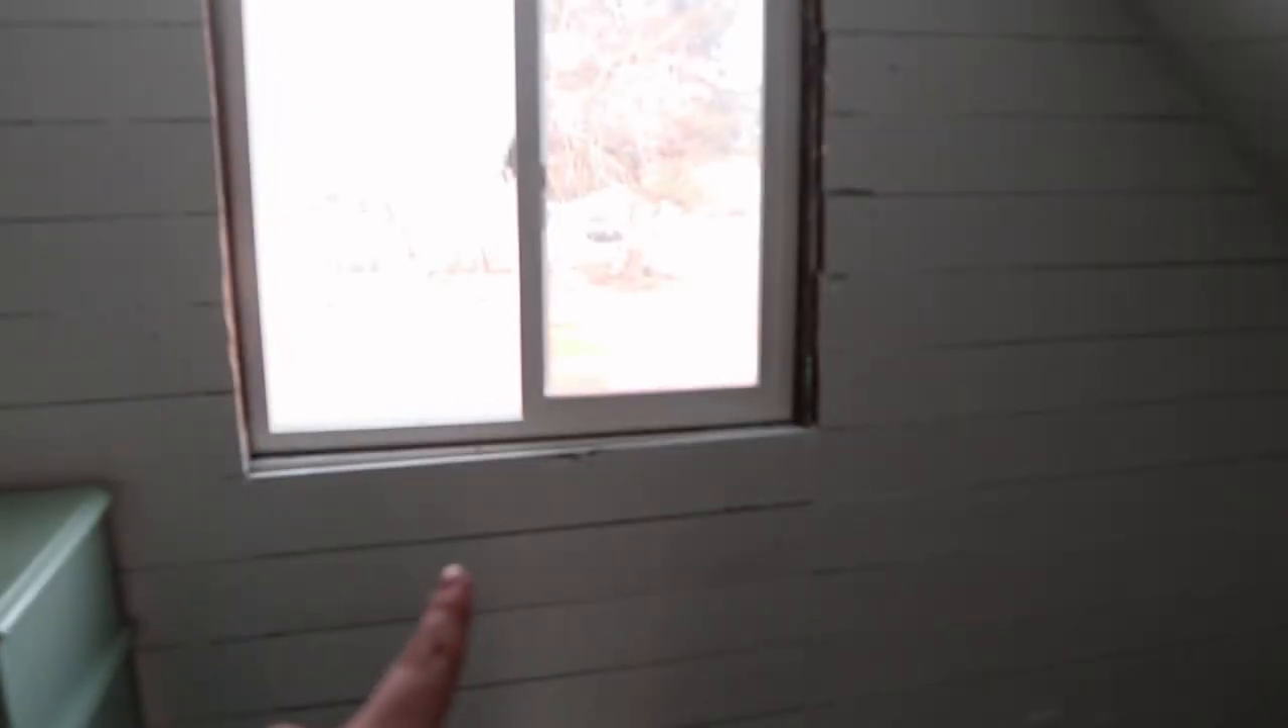The window still needs to be trimmed out.